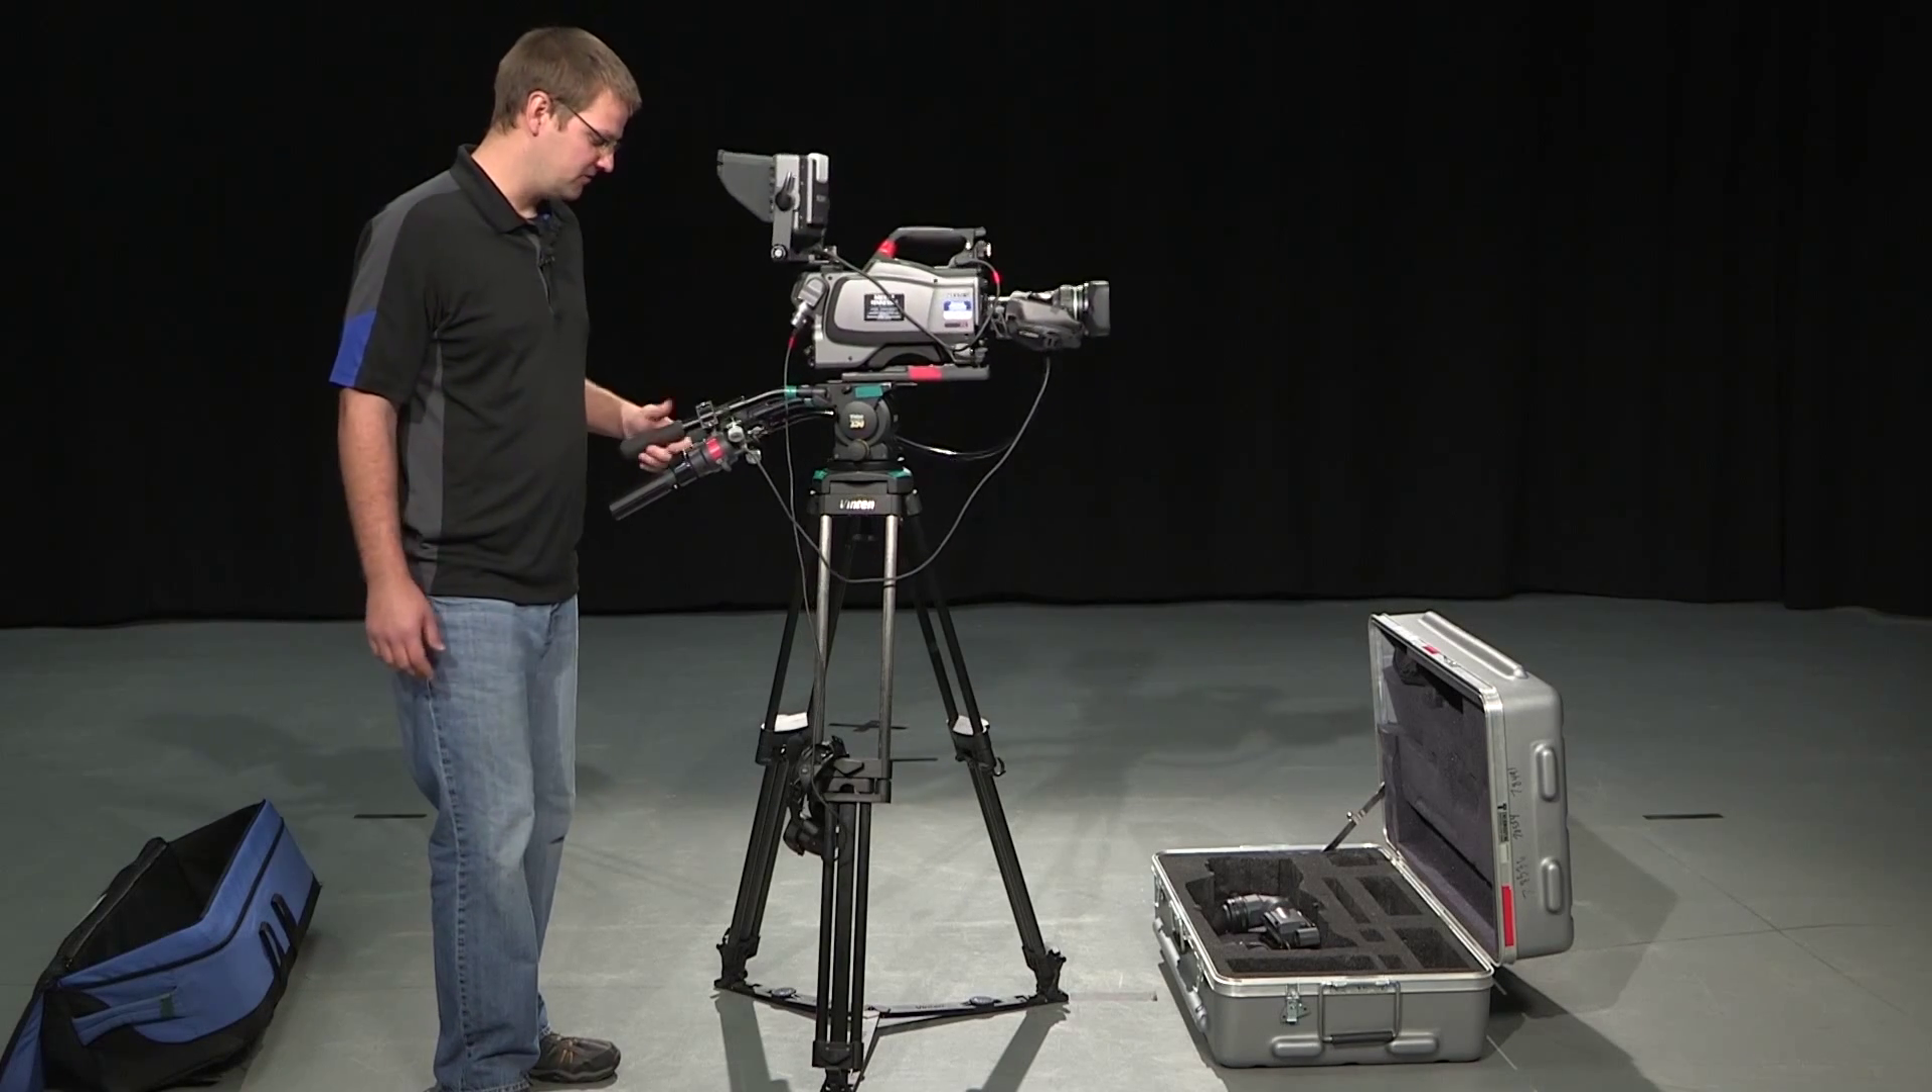That is a completely built camera.